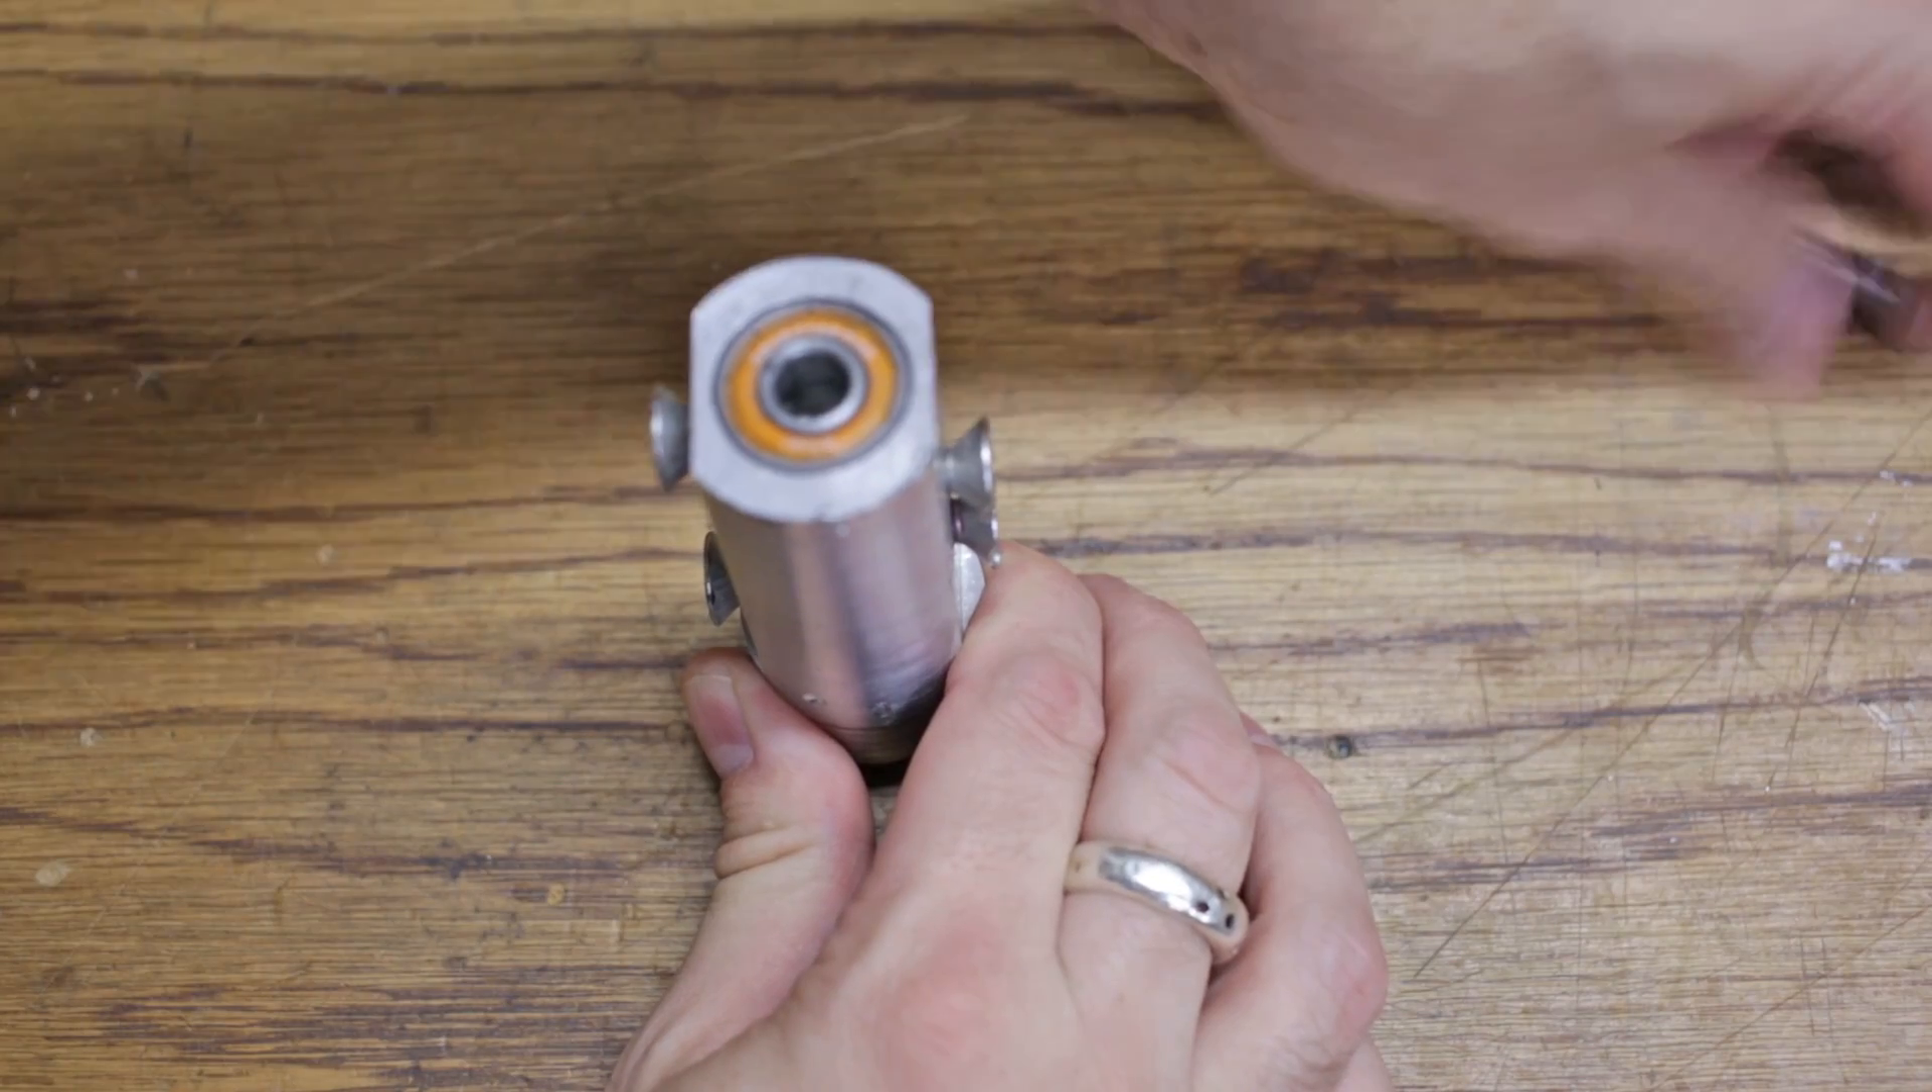You can see that this skate bearing just kind of nestles inside this end like that.